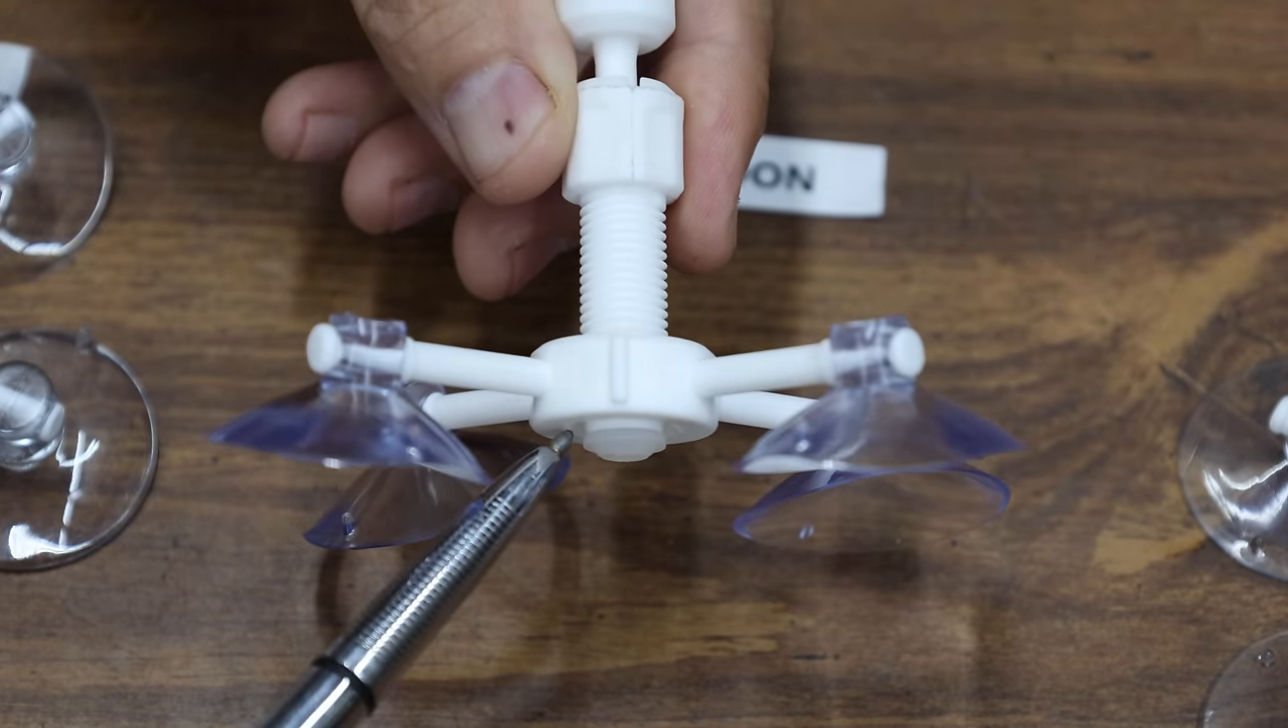And the resin chamber on the Union does not have enough threading, and it protrudes out the bottom of the assembly when it begins to thread.